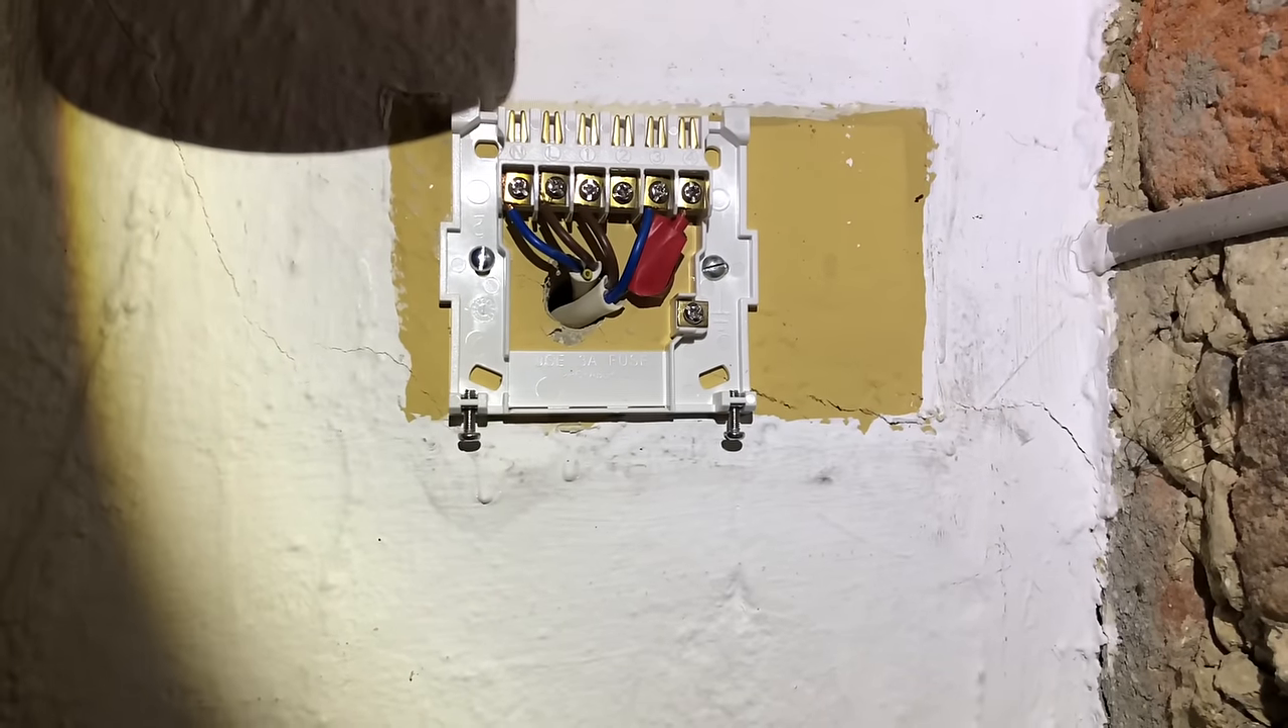So we've replaced the base plate with the new hive receiver base plate. Put the wires back in the right places.